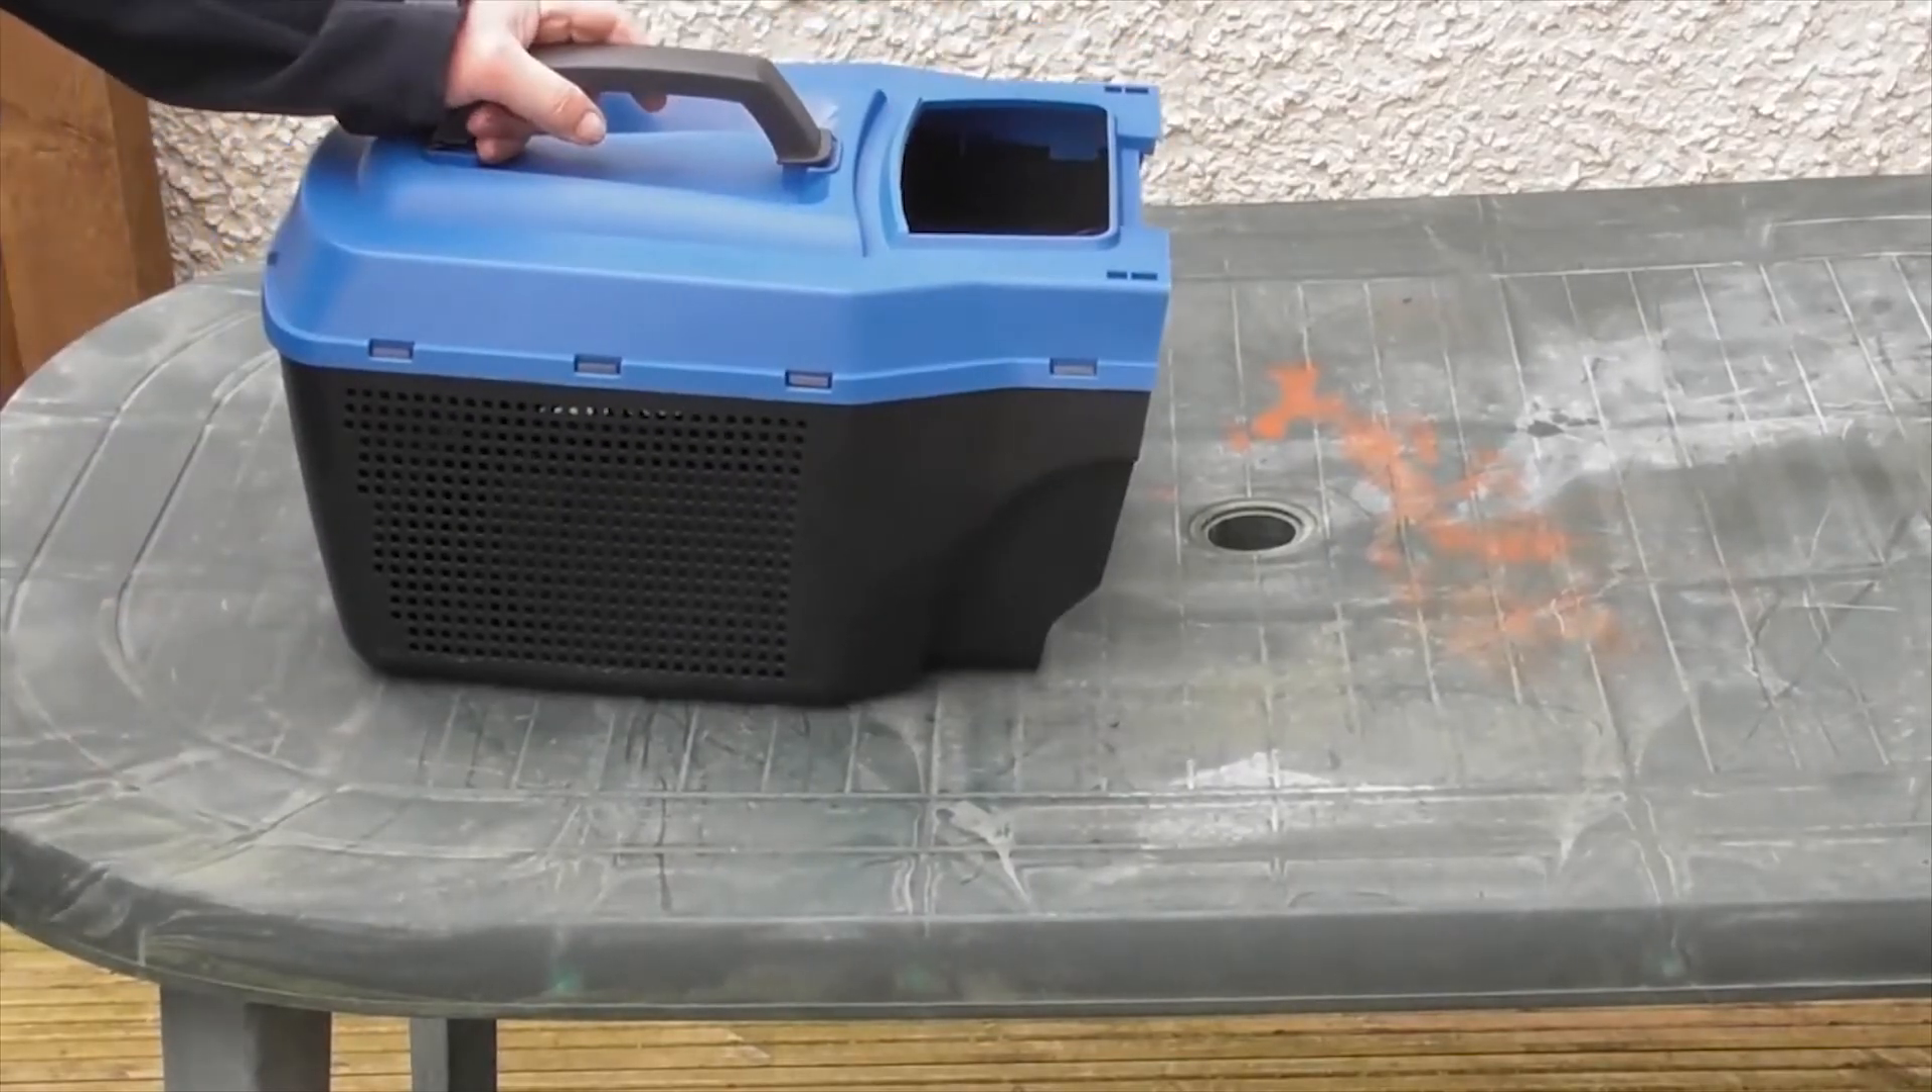And there we are, that's the grass bag assembled.